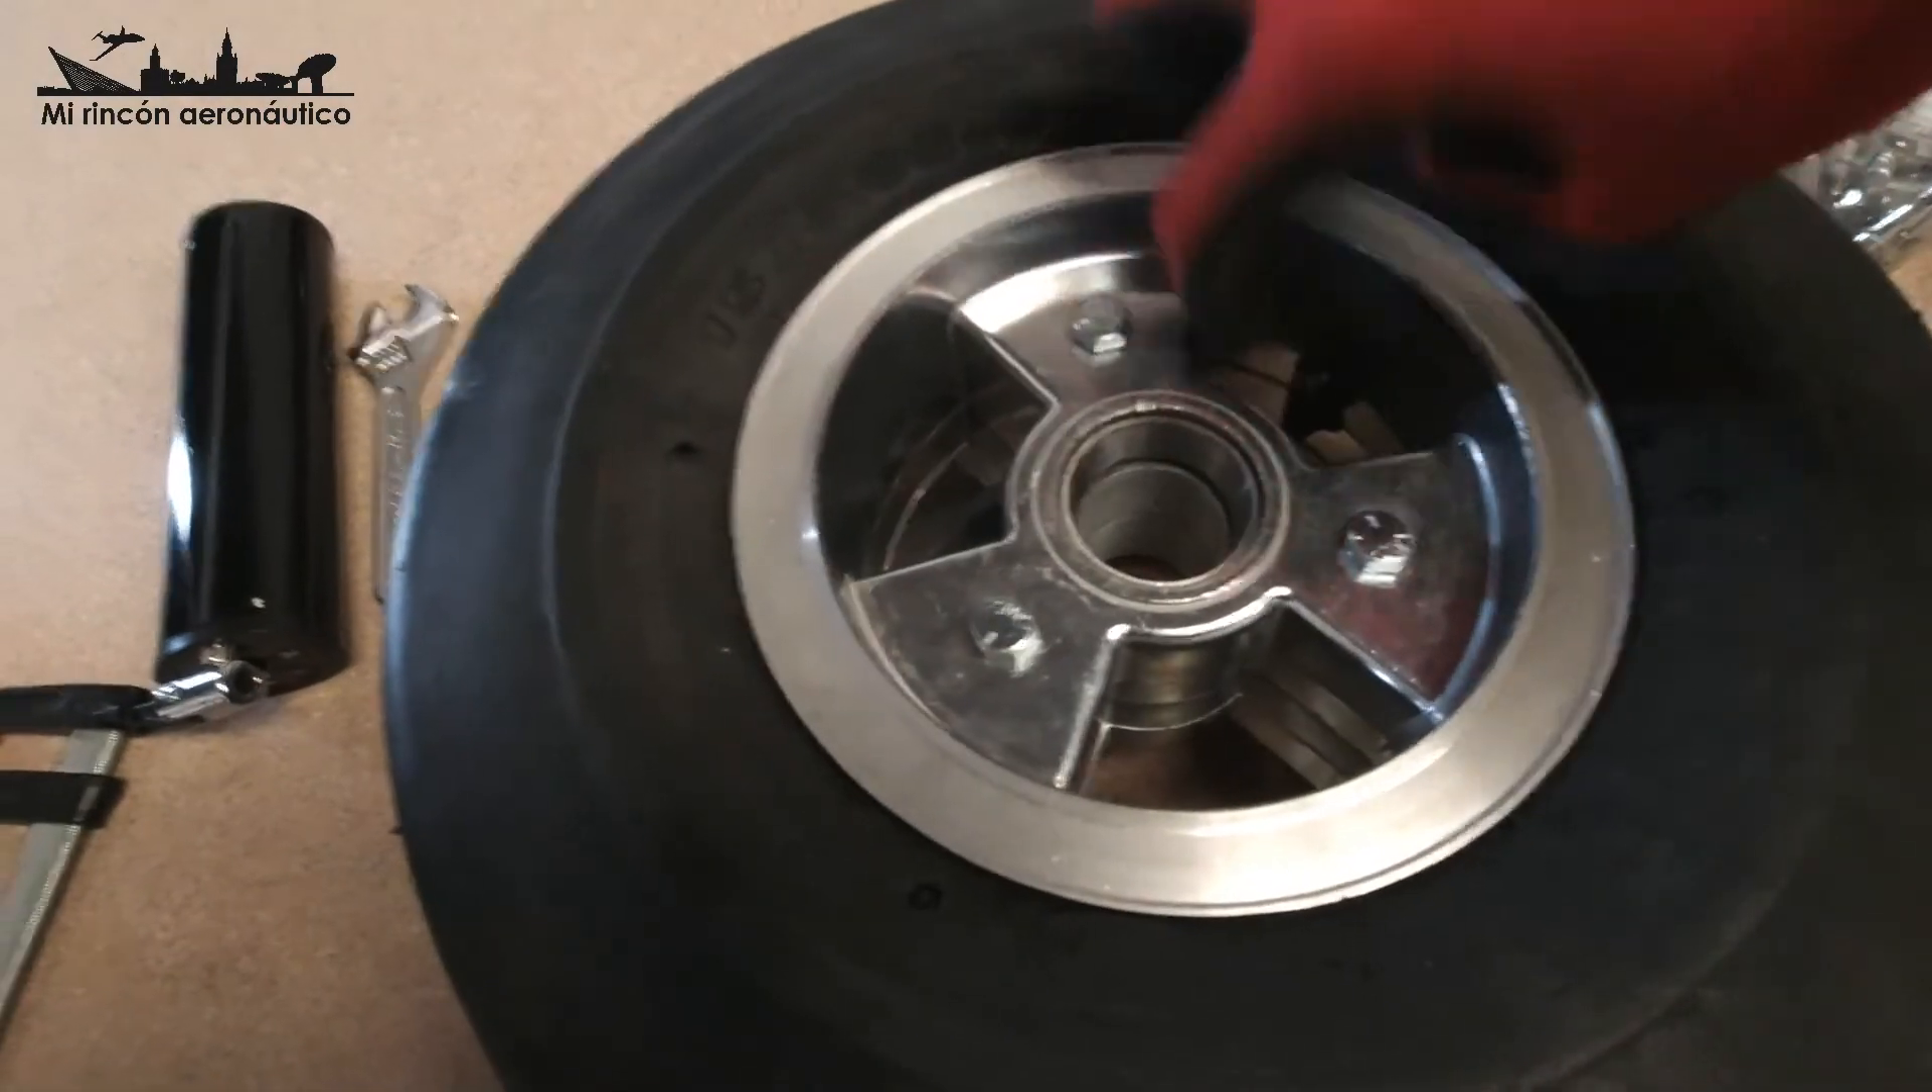¡Ya se ha instalado el neumático! ¡Ha costado un poquillo!